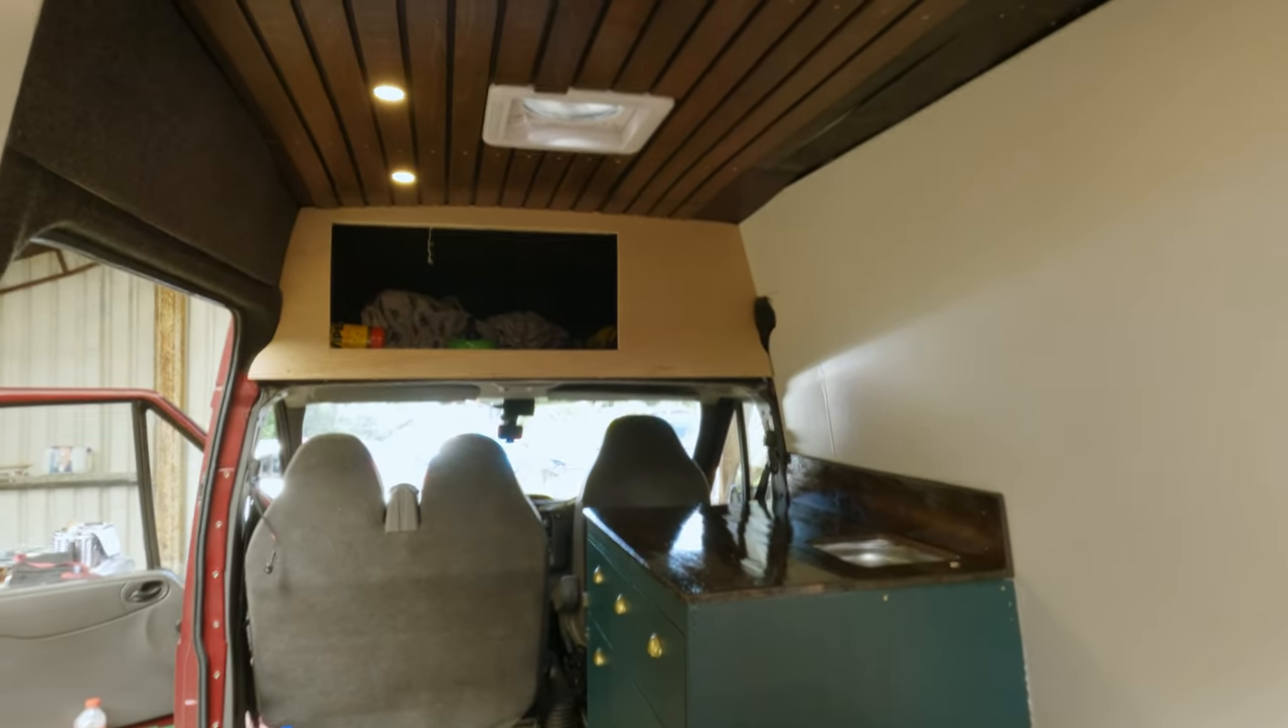We made the frame for the overhead shelf.